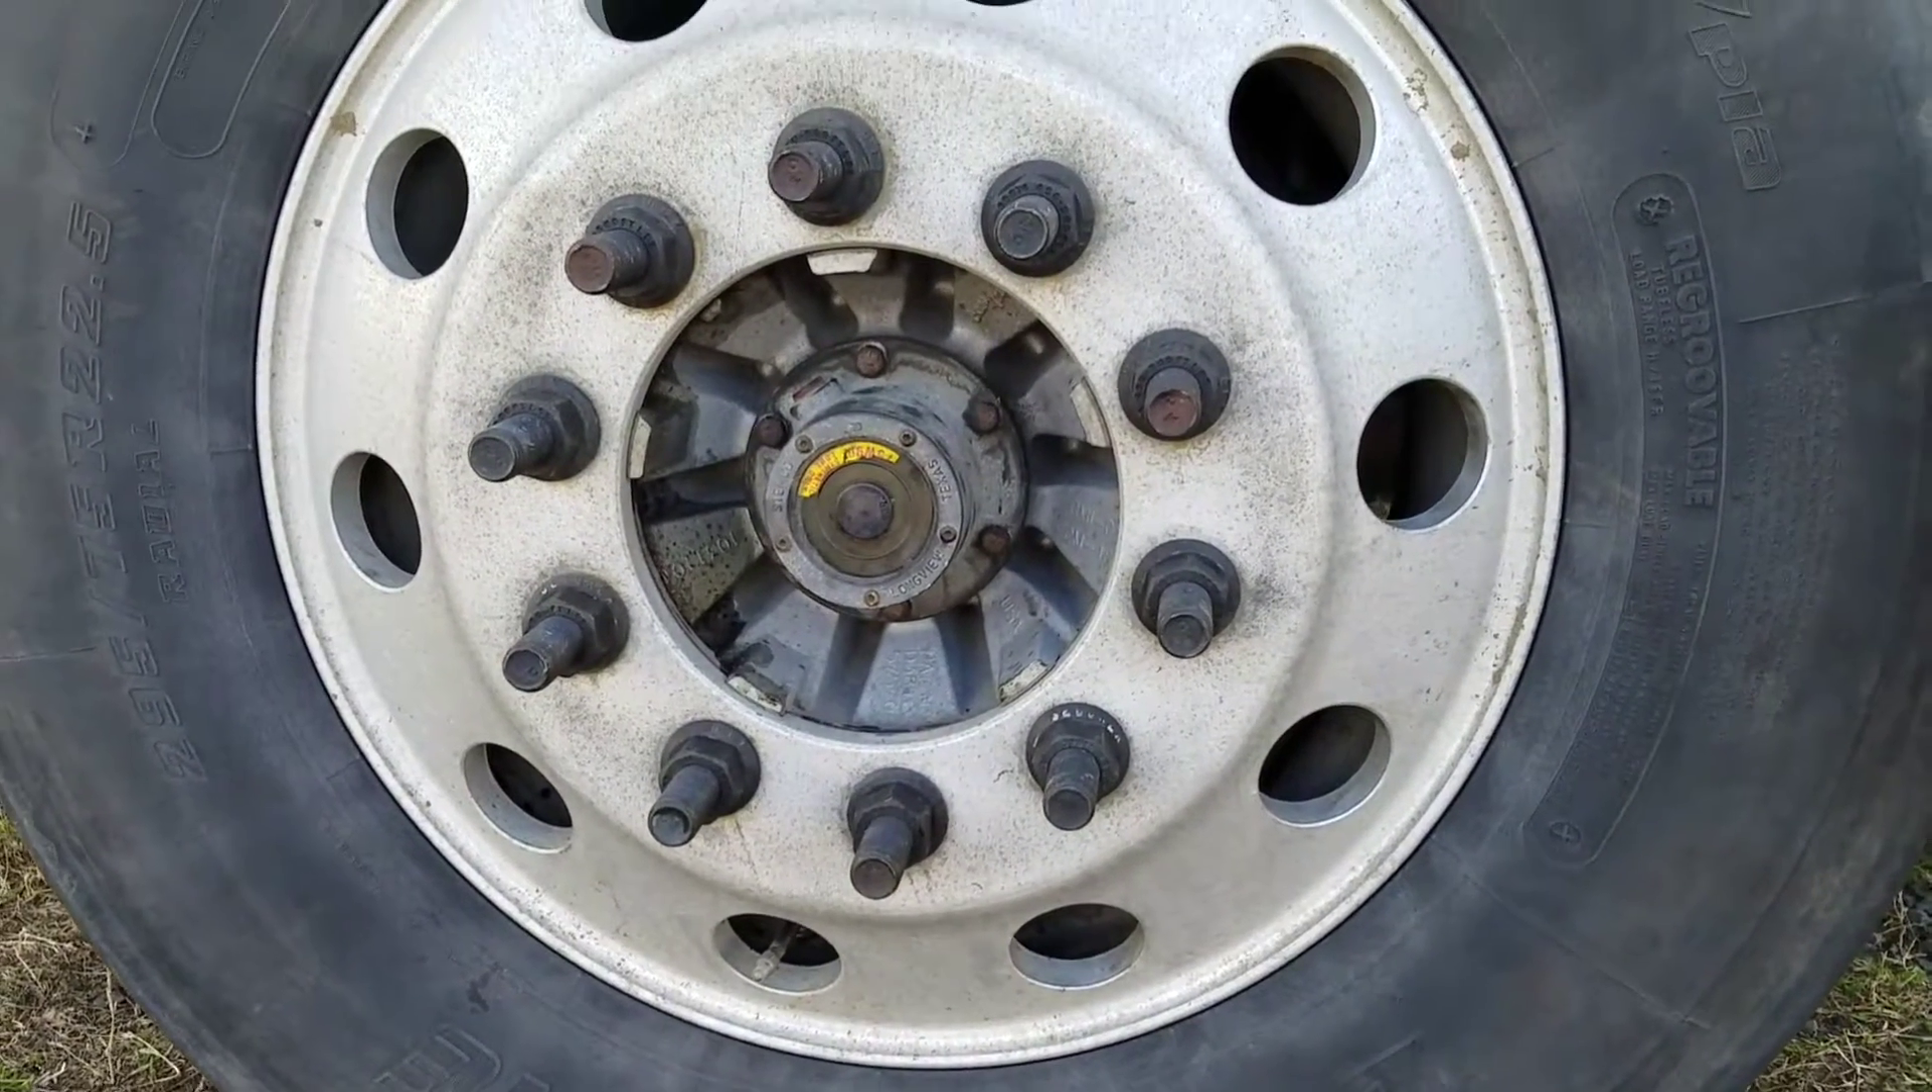Just got to put the caps on those lug nuts and torque the lug nuts.